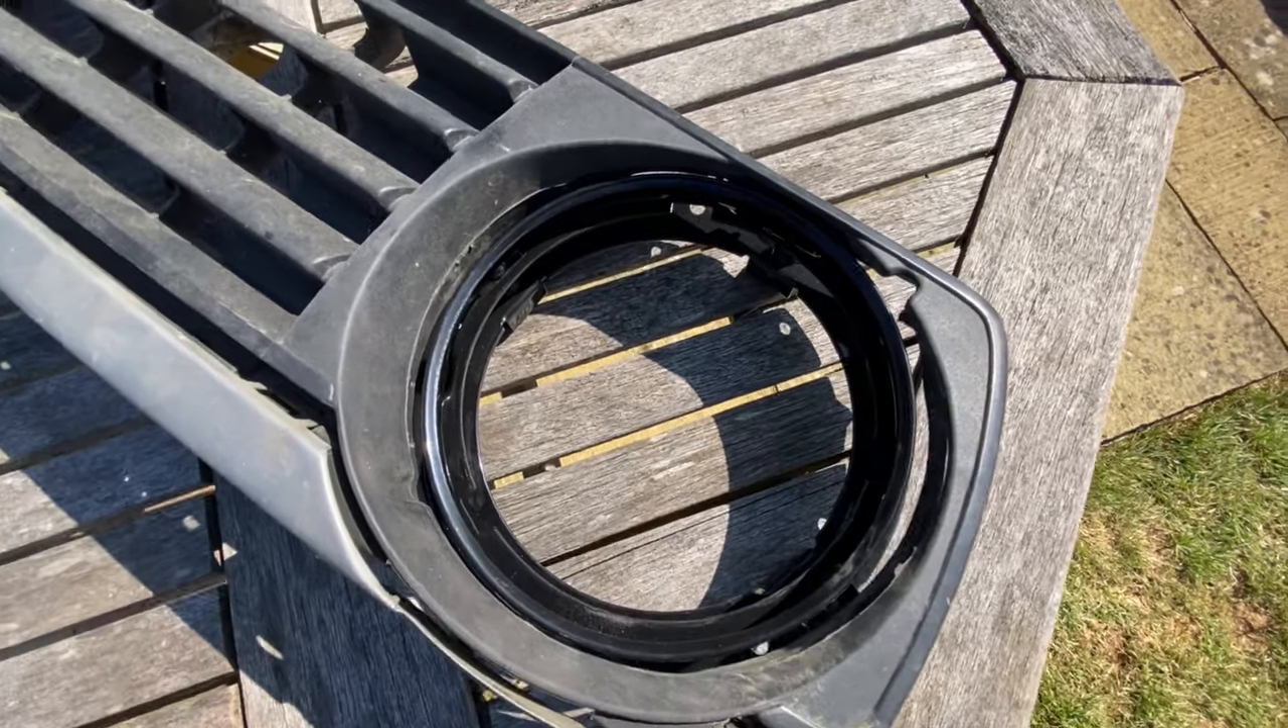Now as you can see the mounting ring actually fits quite nicely in the headlight aperture of the grille.